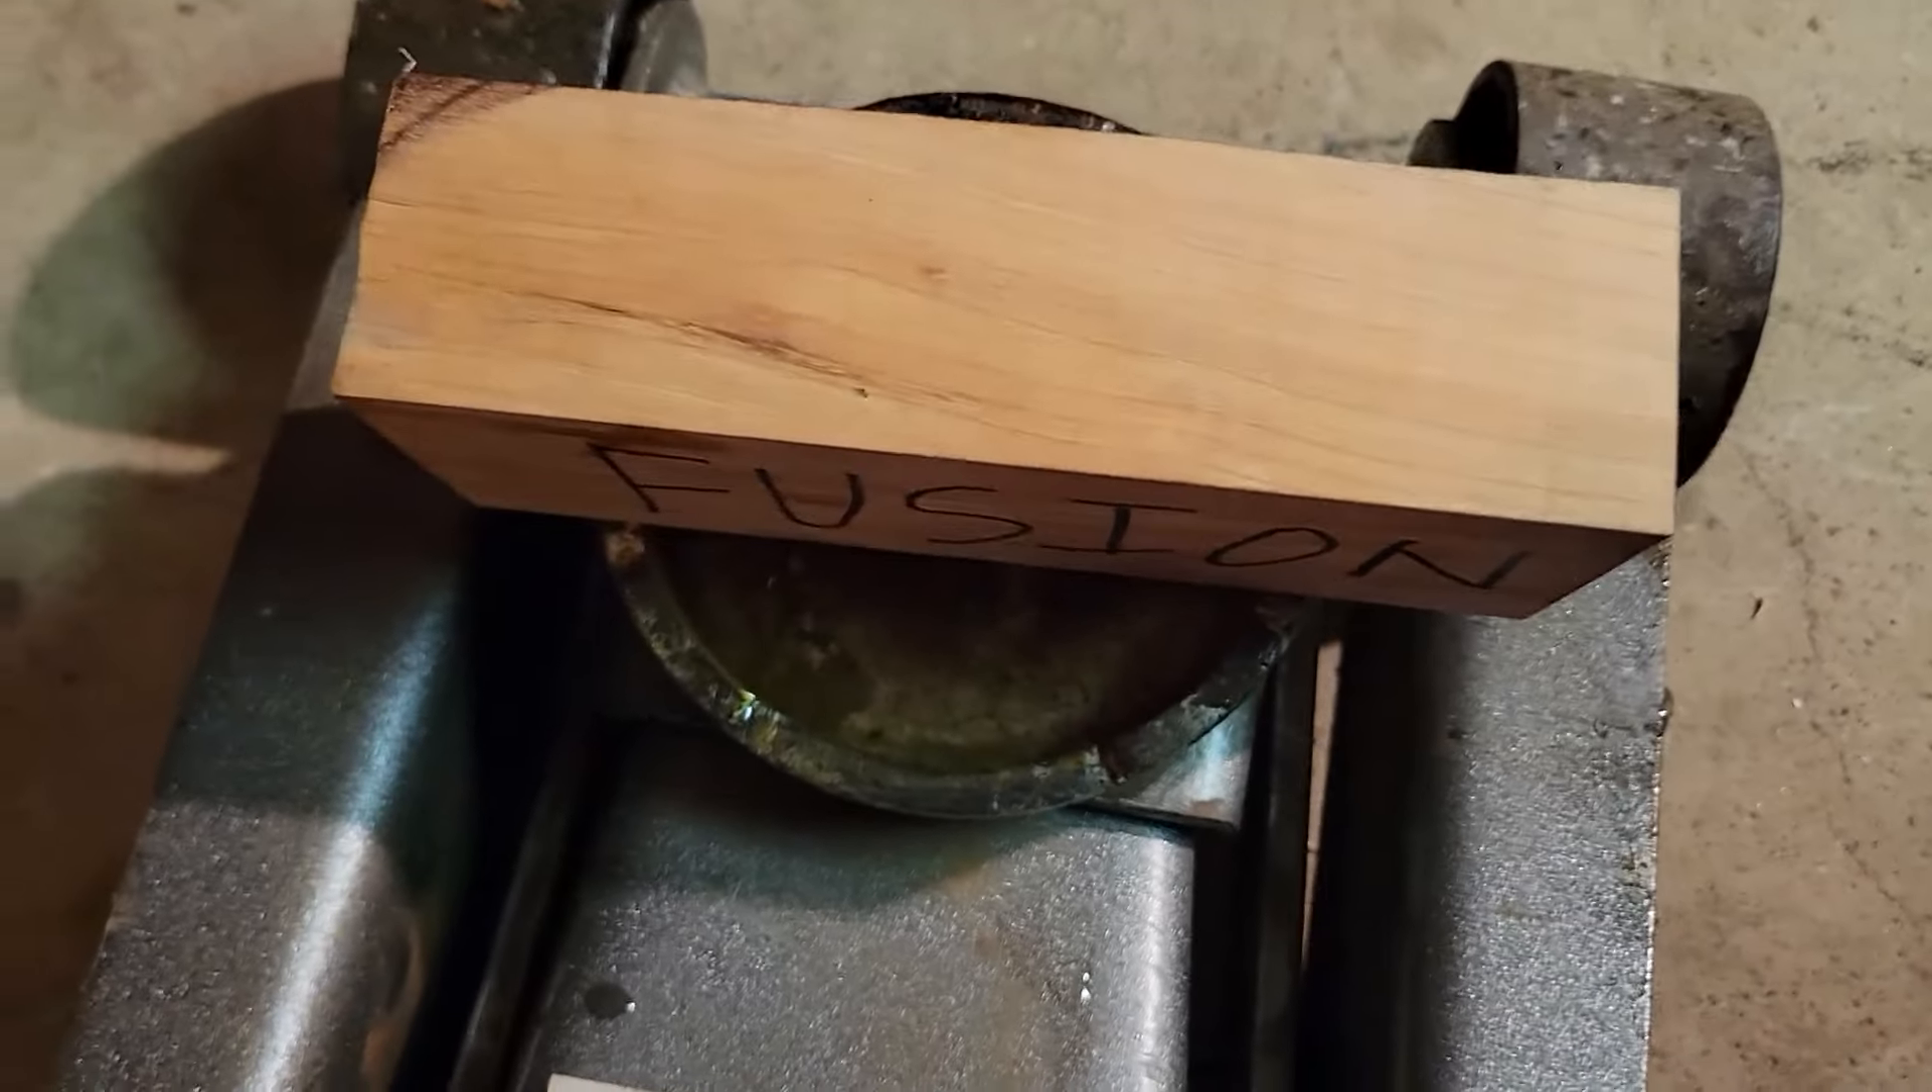So this block is roughly two inches by two inches. It's a little shy on this dimension, but that's what I had laying around. But if you had a piece that was exactly two inches square, that would work. And this is six inches long. So you can see it fits right across there real nice.